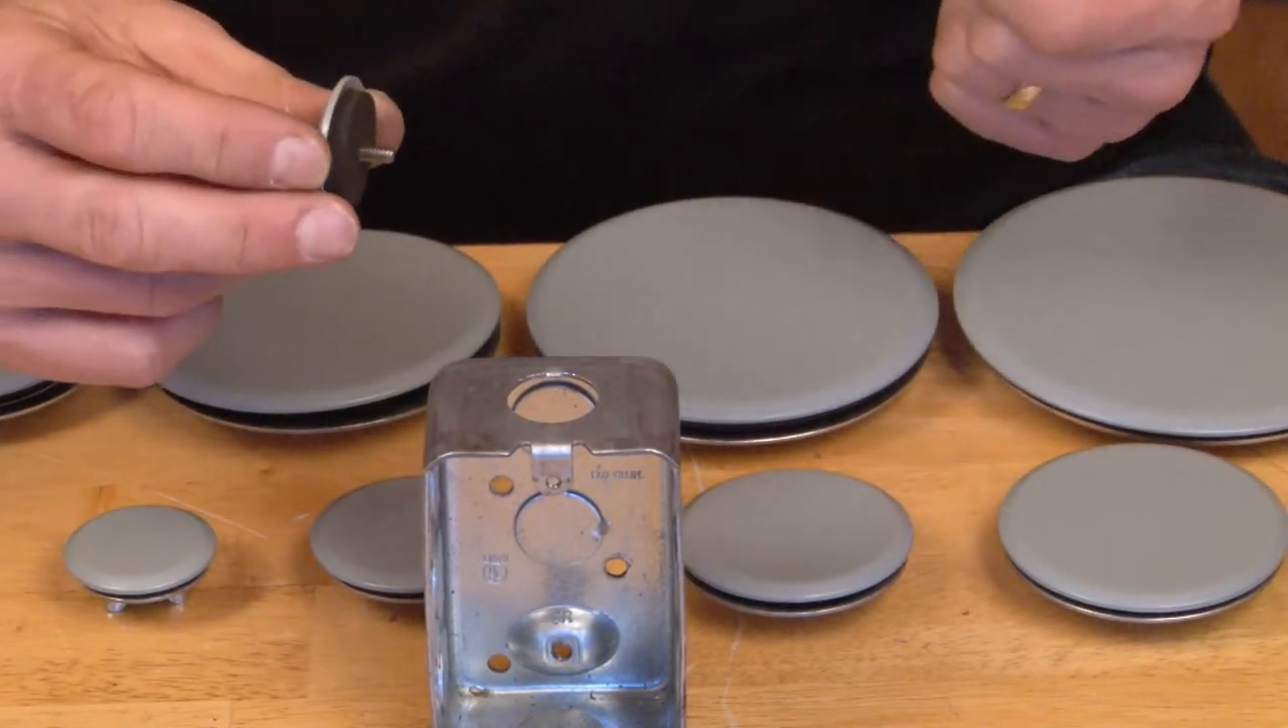Here we have a knockout opening that has not been closed up.